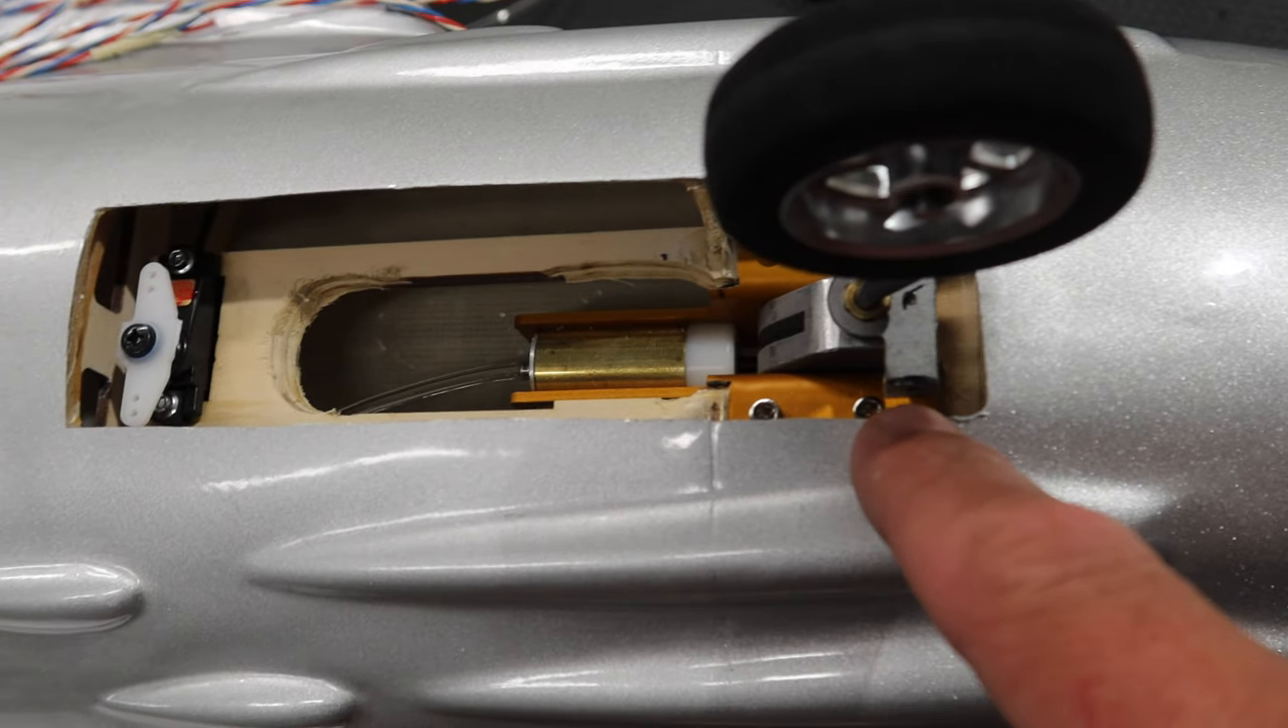Alright, so, we got our servo mounted for the nose gear. We got our nose gear mounted. So, that part is all done.